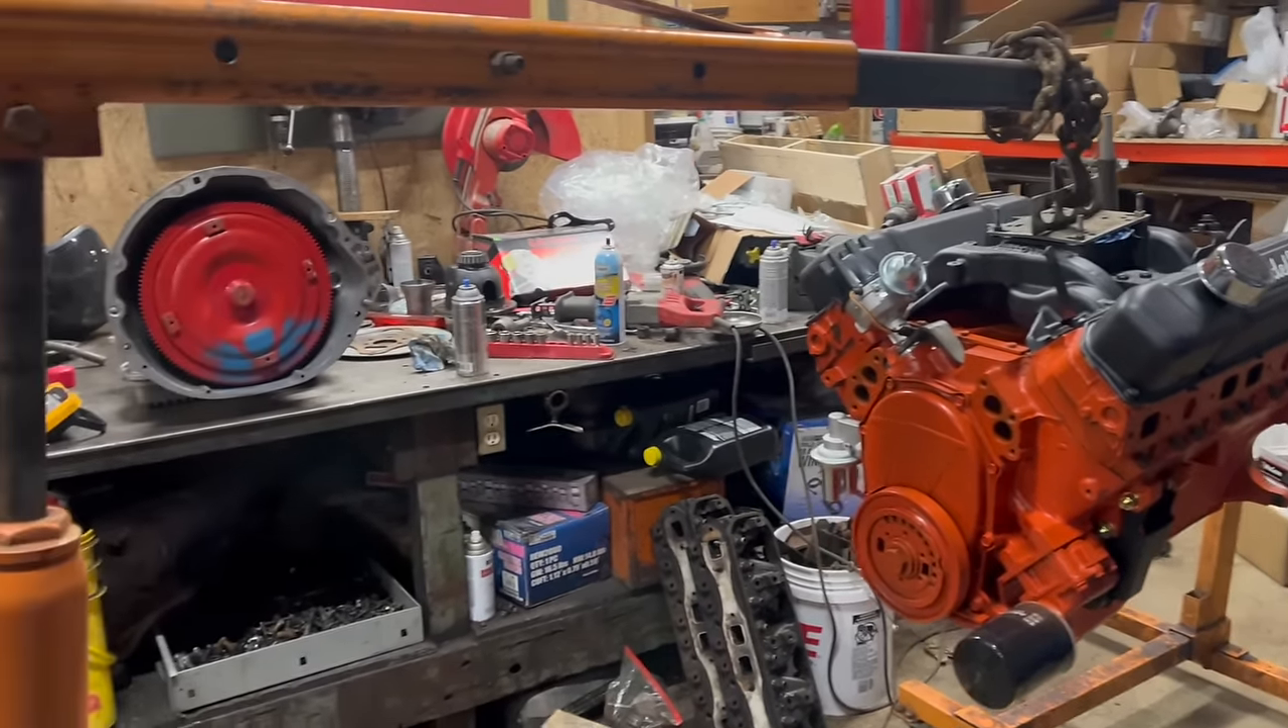I've got the engine dangling and I'm working on connecting it to the transmission.